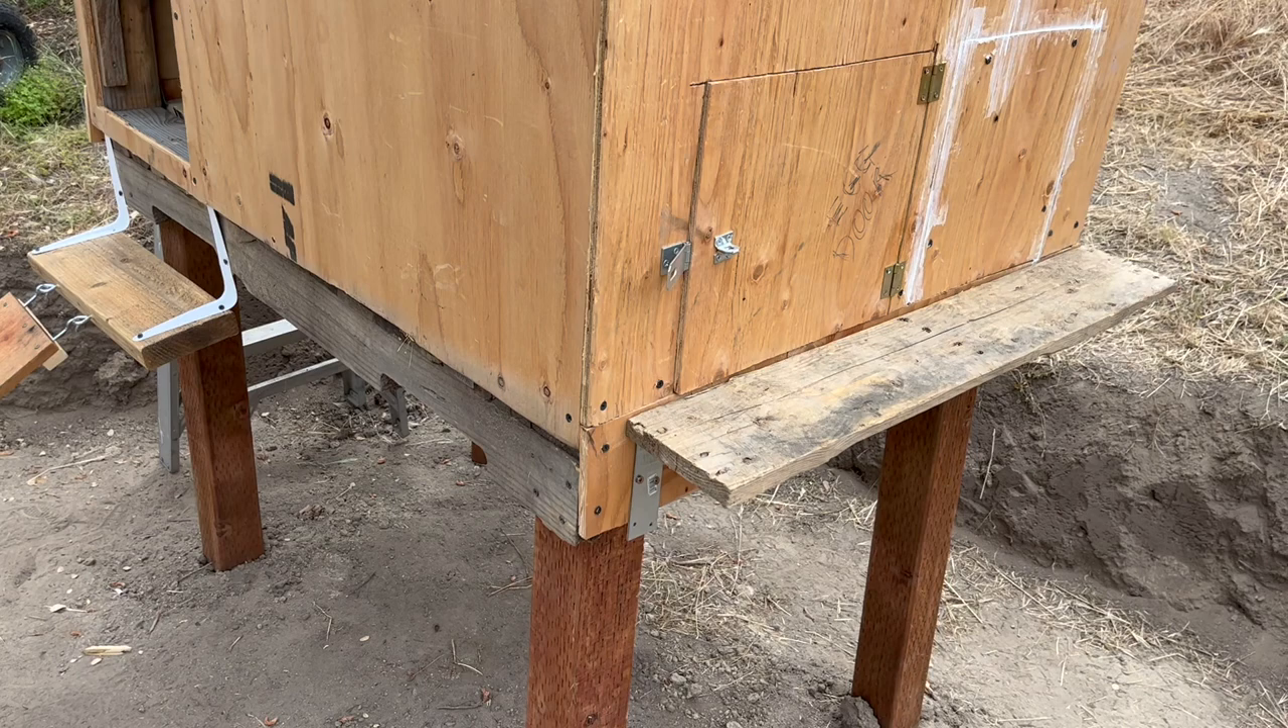I've added a shelf on the egg door side.